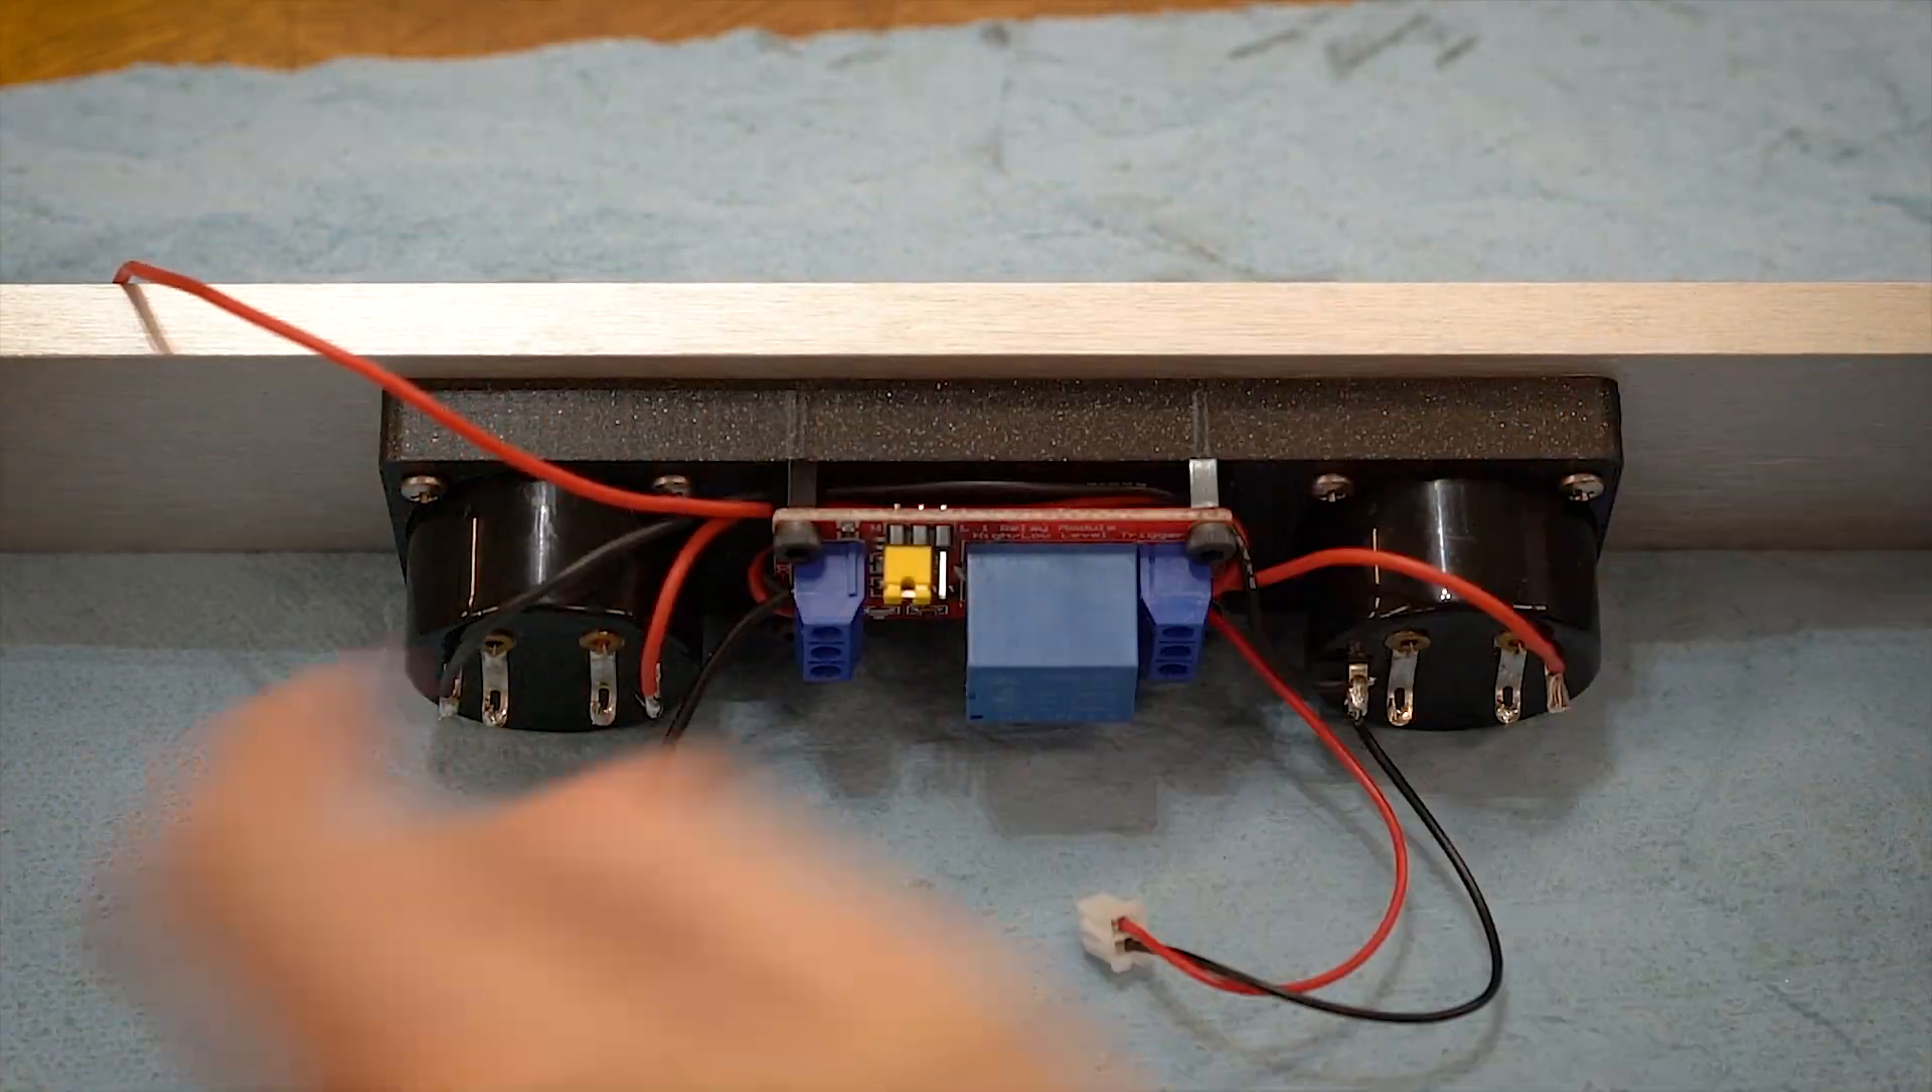So this is a fully populated board you can see the 3D printed piece there you've got the relay mounted on the back.